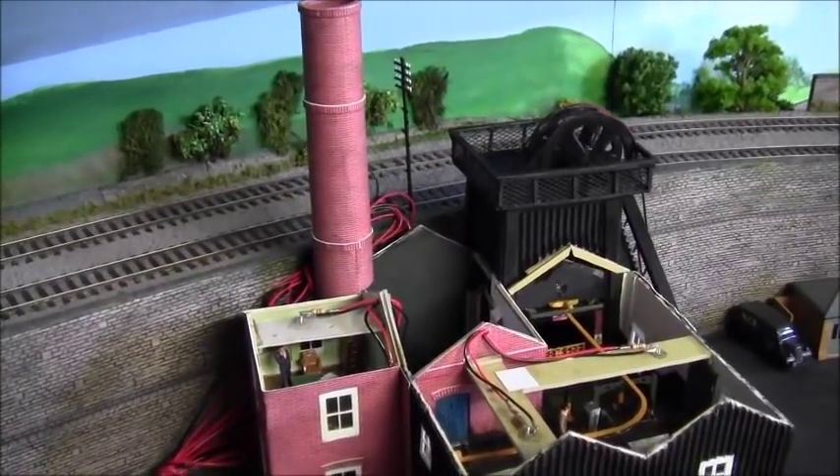Last time as you know we did all the internals and the chimney so there's only one thing left to do and that's to fit on the roofs or possibly two things to do.